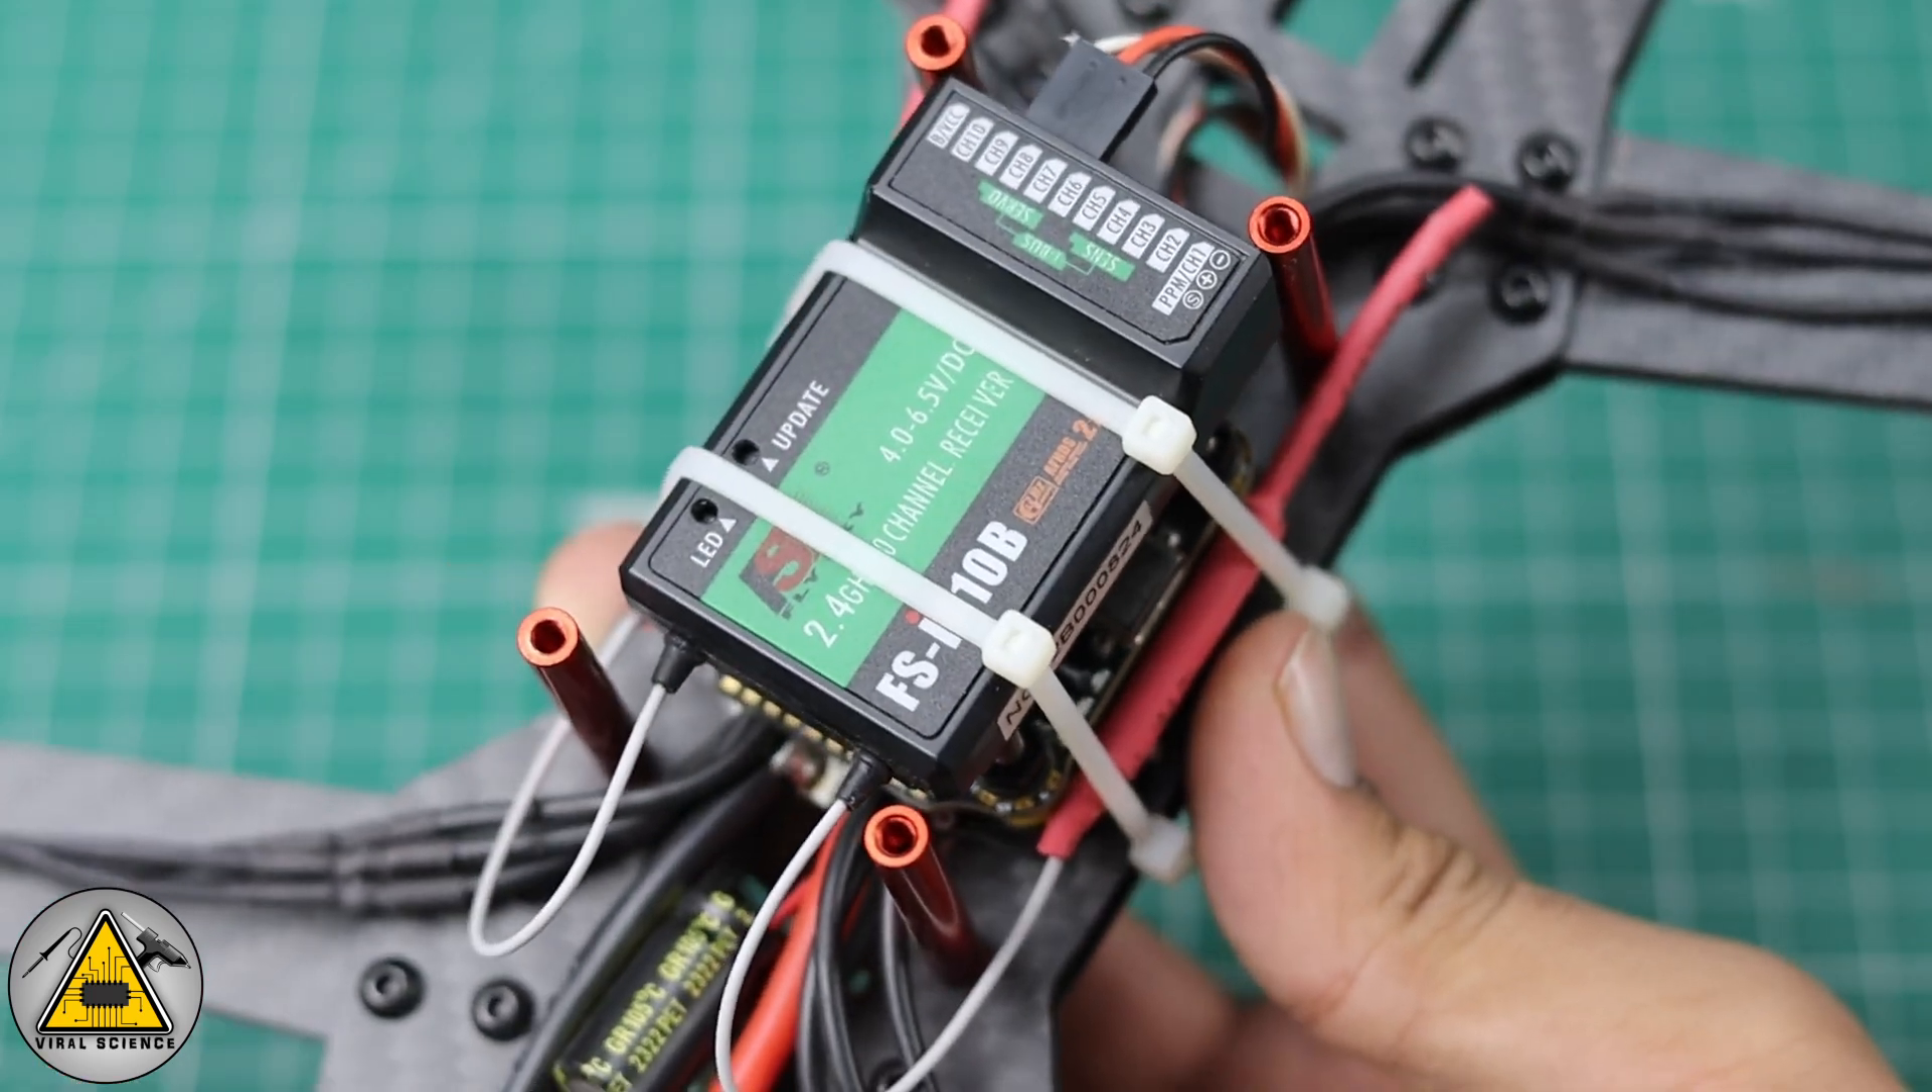Now i fixed this receiver on the flight controller with the zip tie so it's locked in place and now we can place the top plate of our frame.